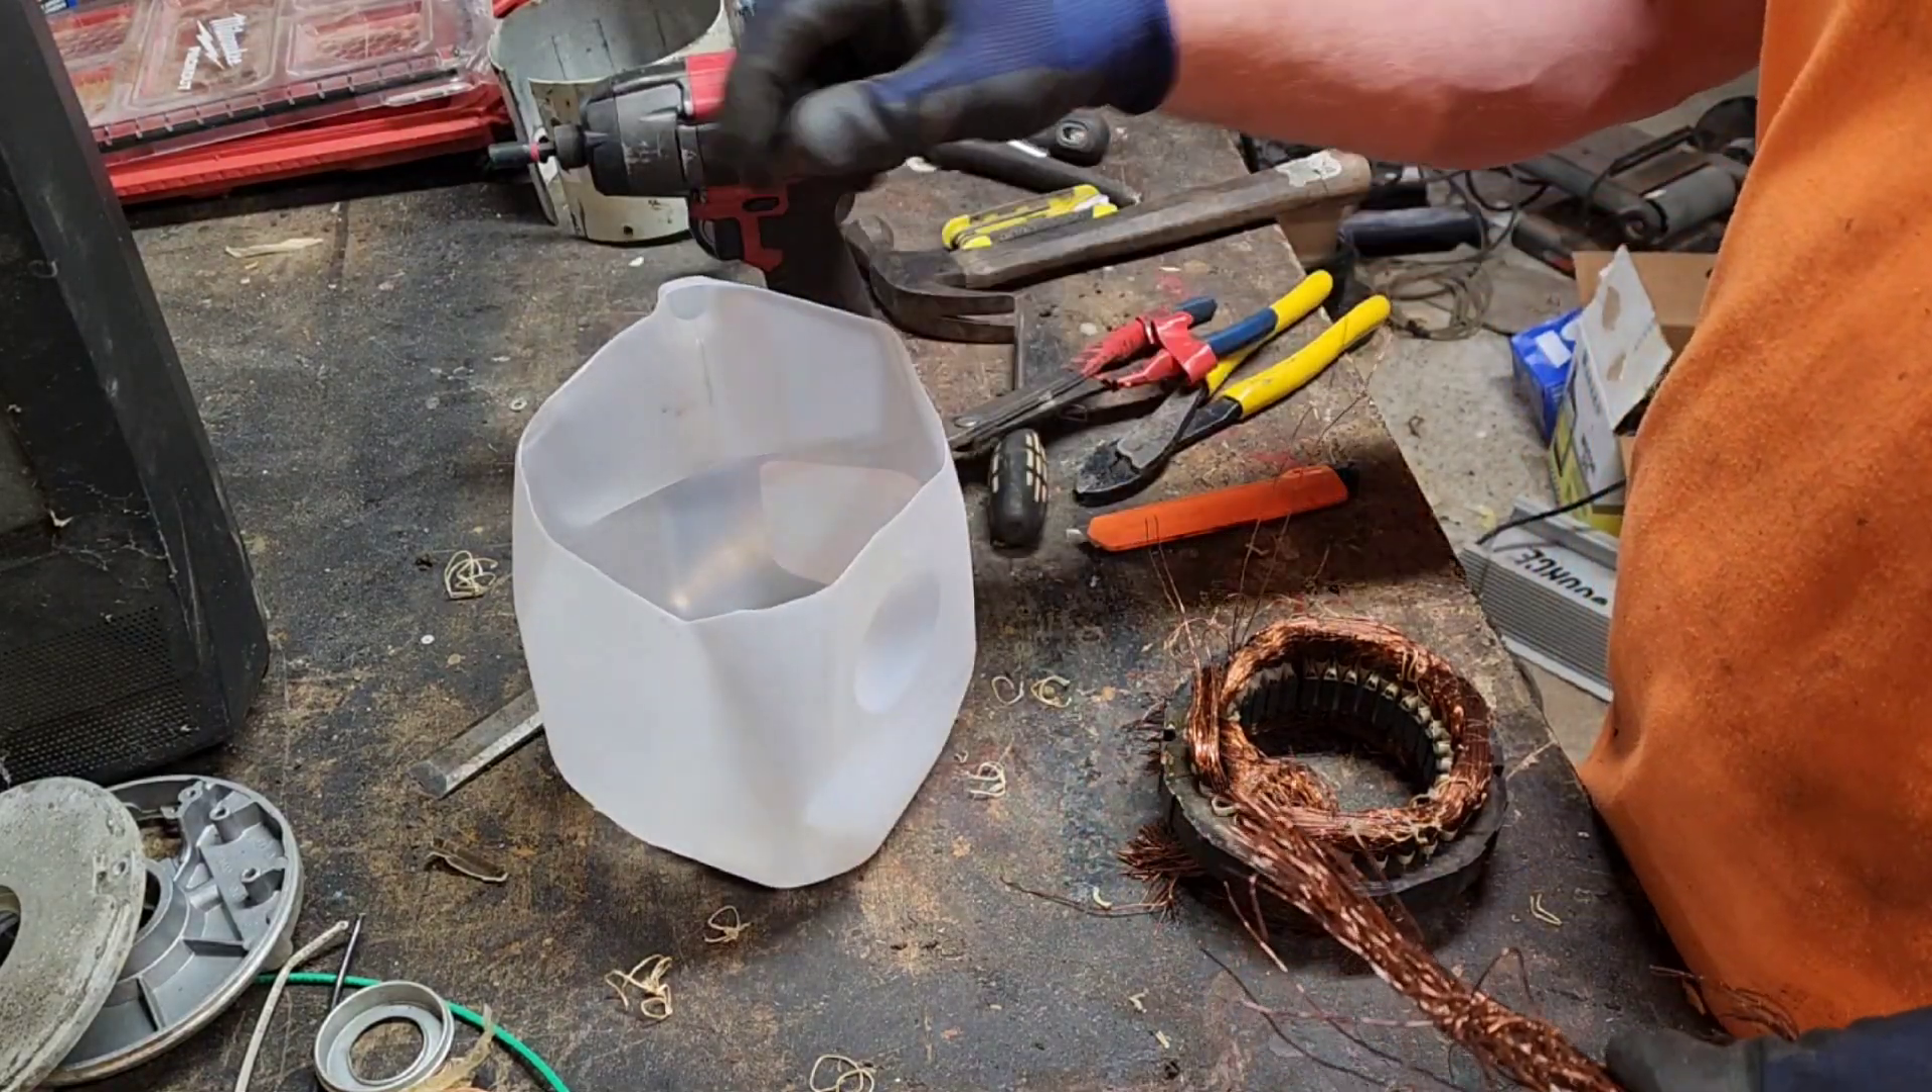There's our first bit of copper pulled out.